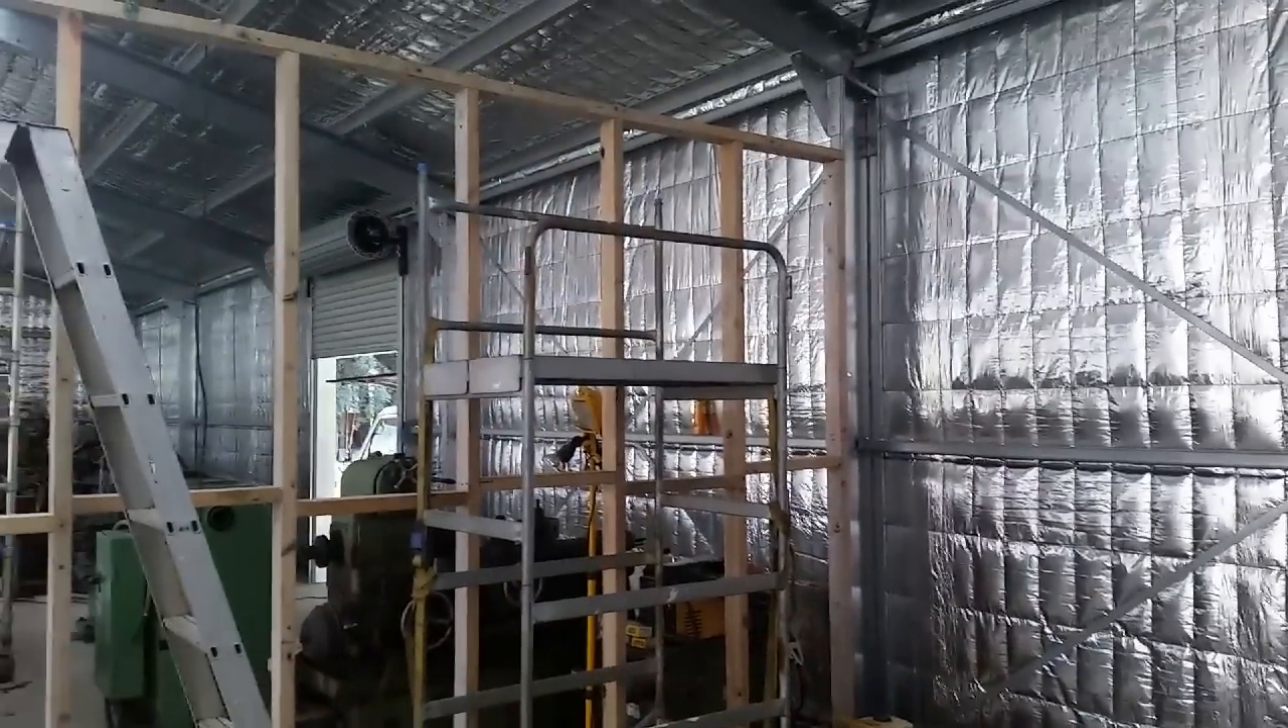I built this timber frame stud wall.